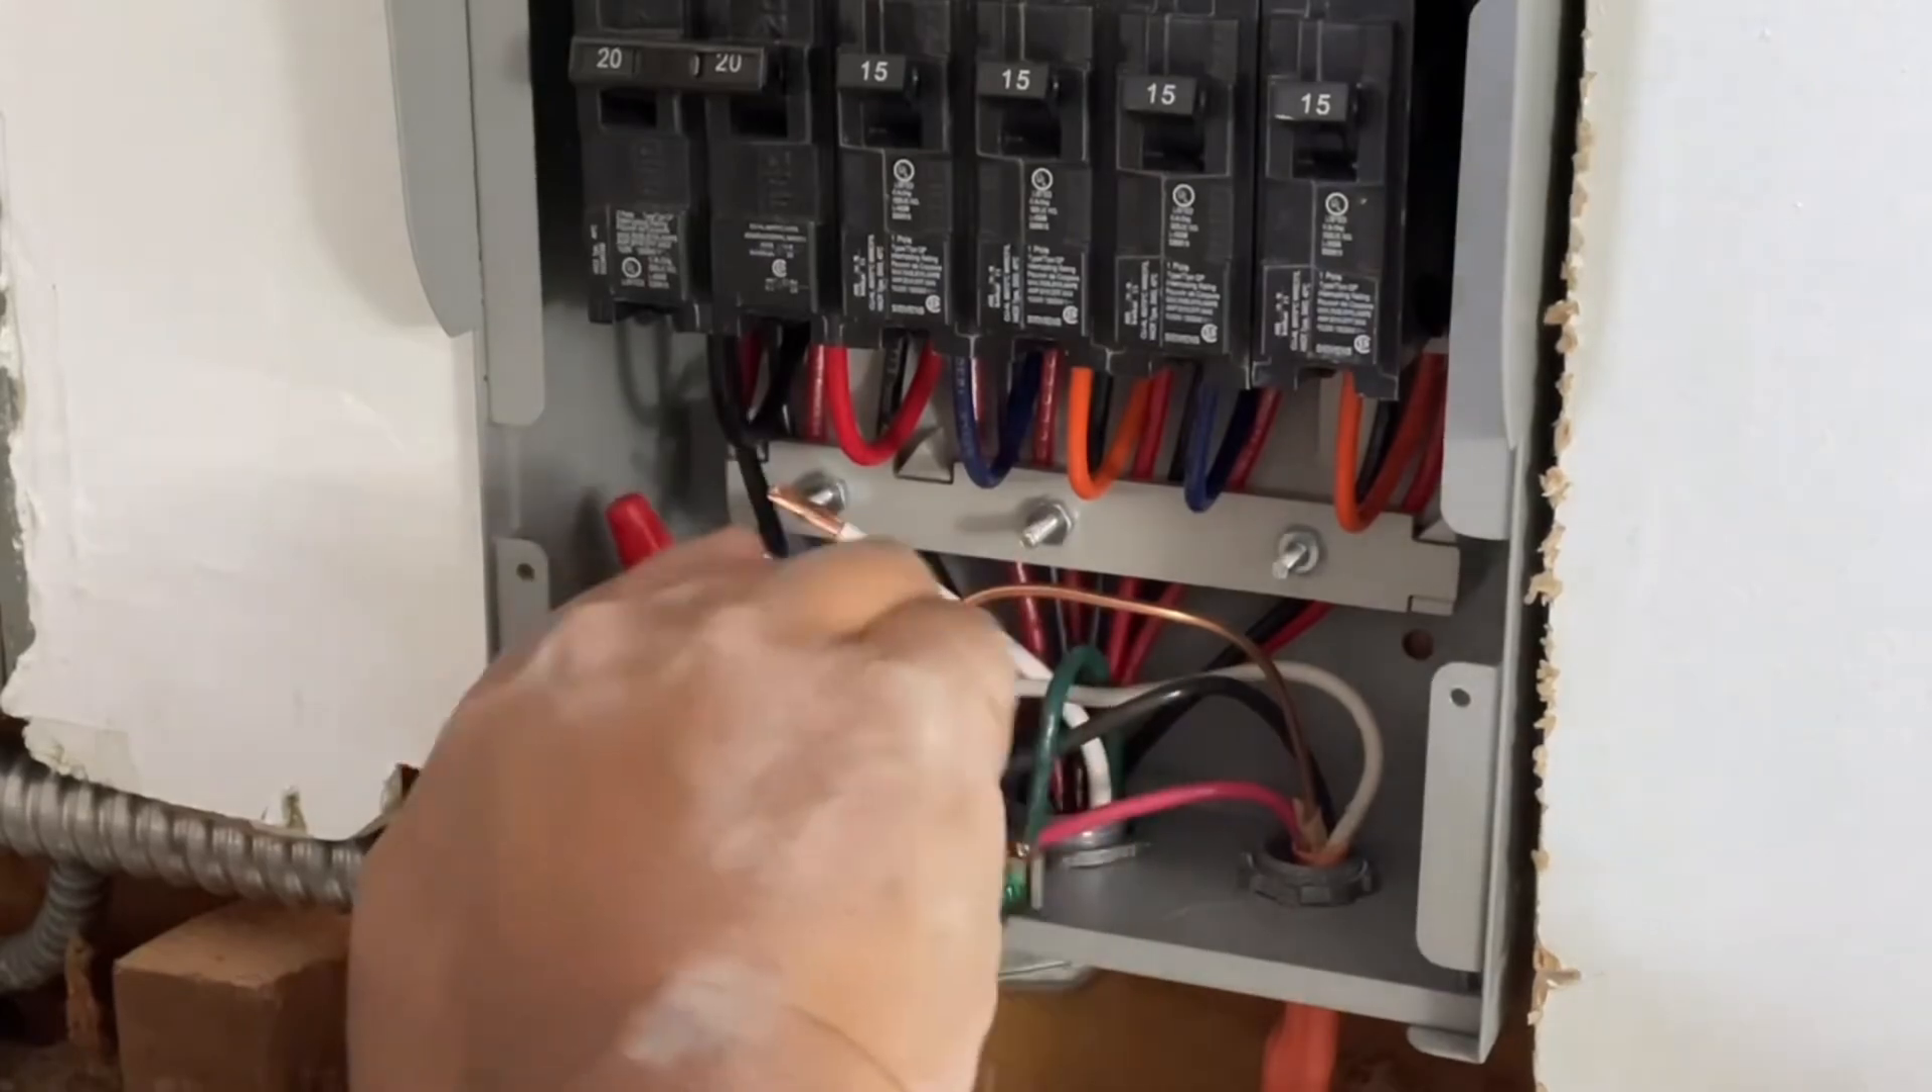So right now I open up the transfer switch I see these wires are not connected so I am connecting it.